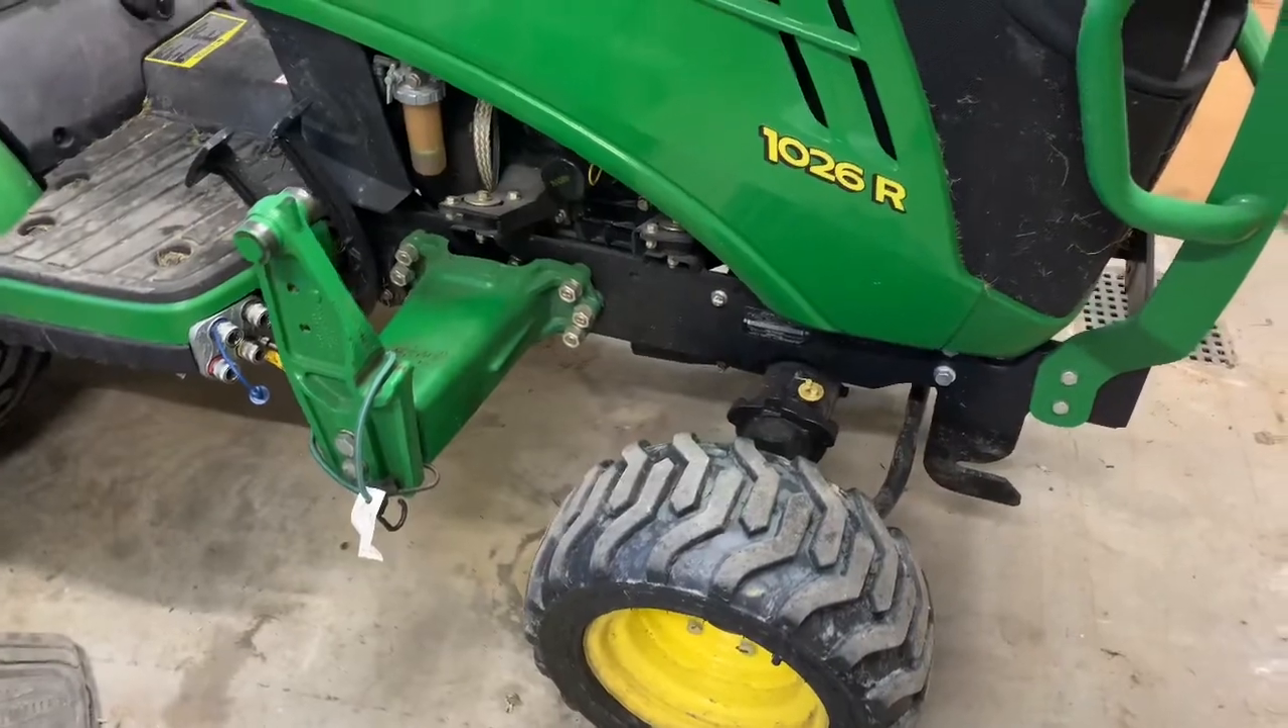We've took the front end loader off.